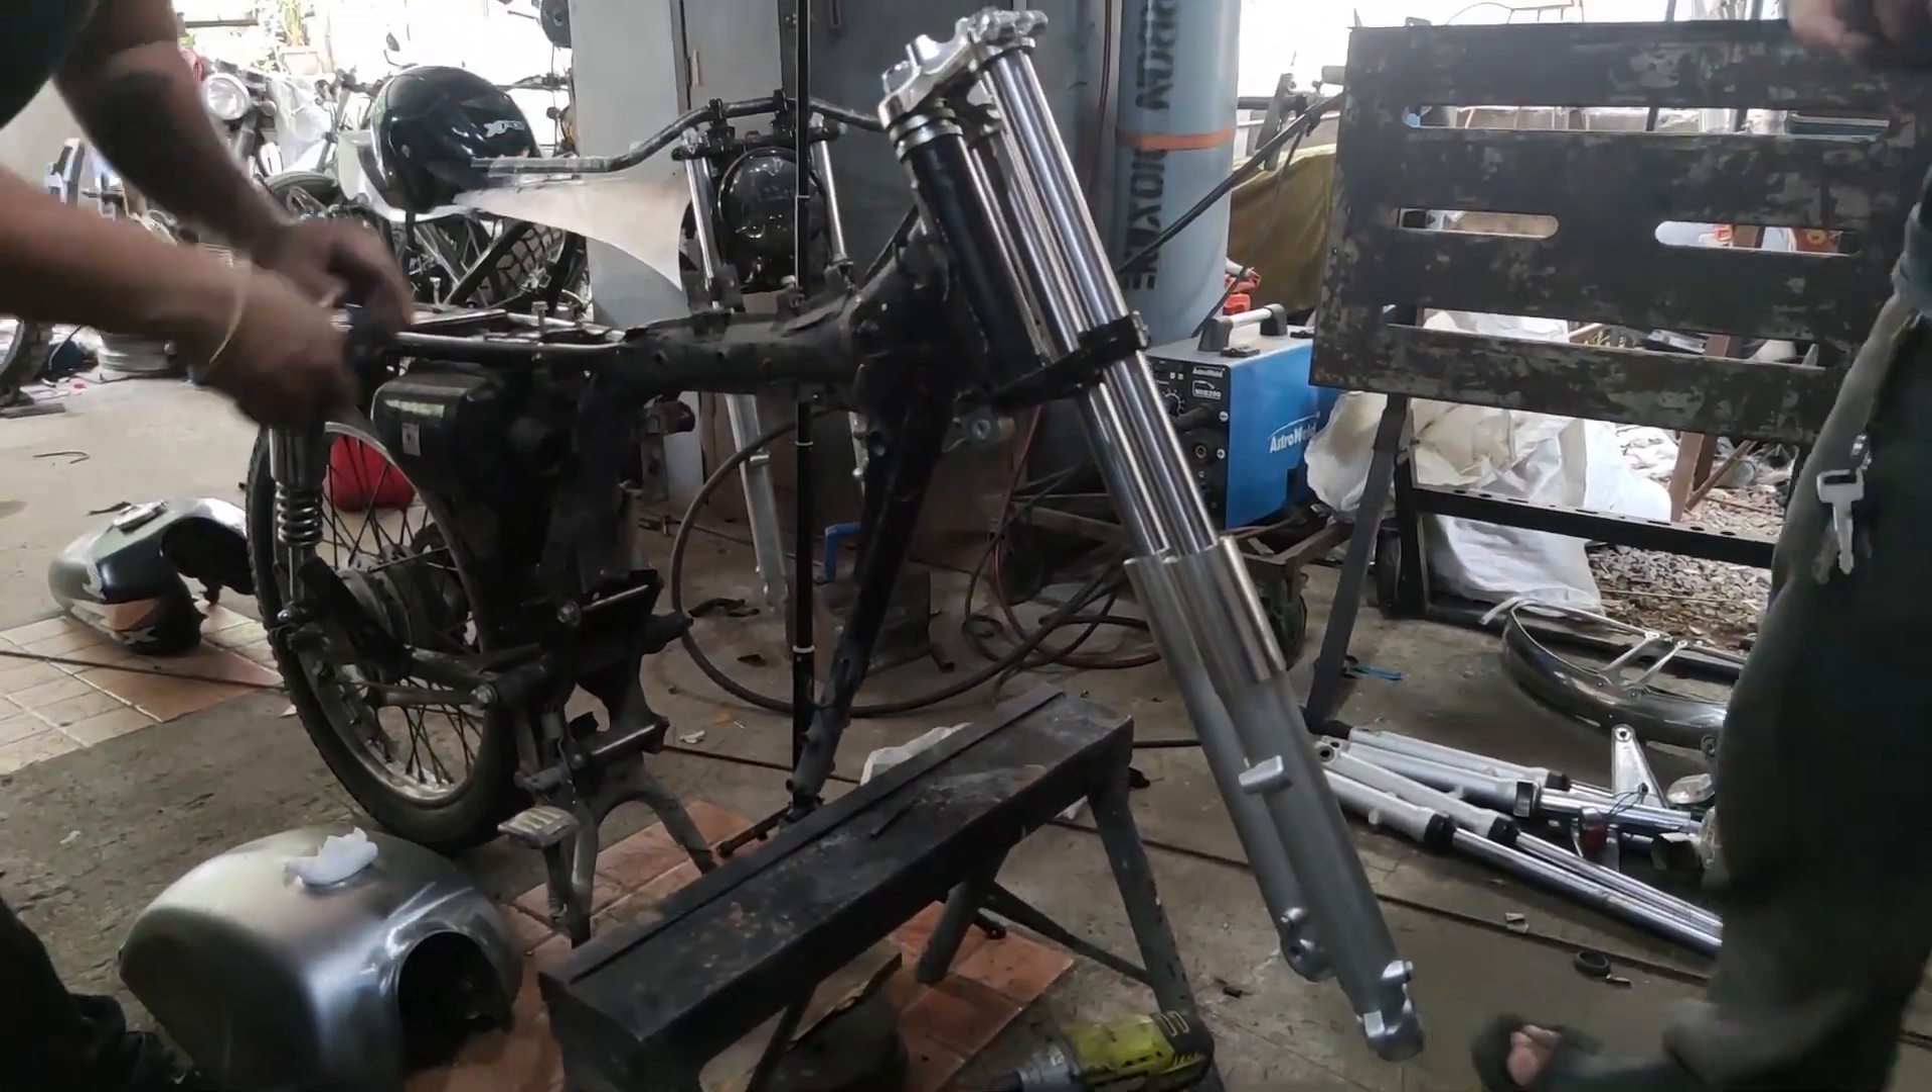Nakabit na yung ano yung bagong front shock.